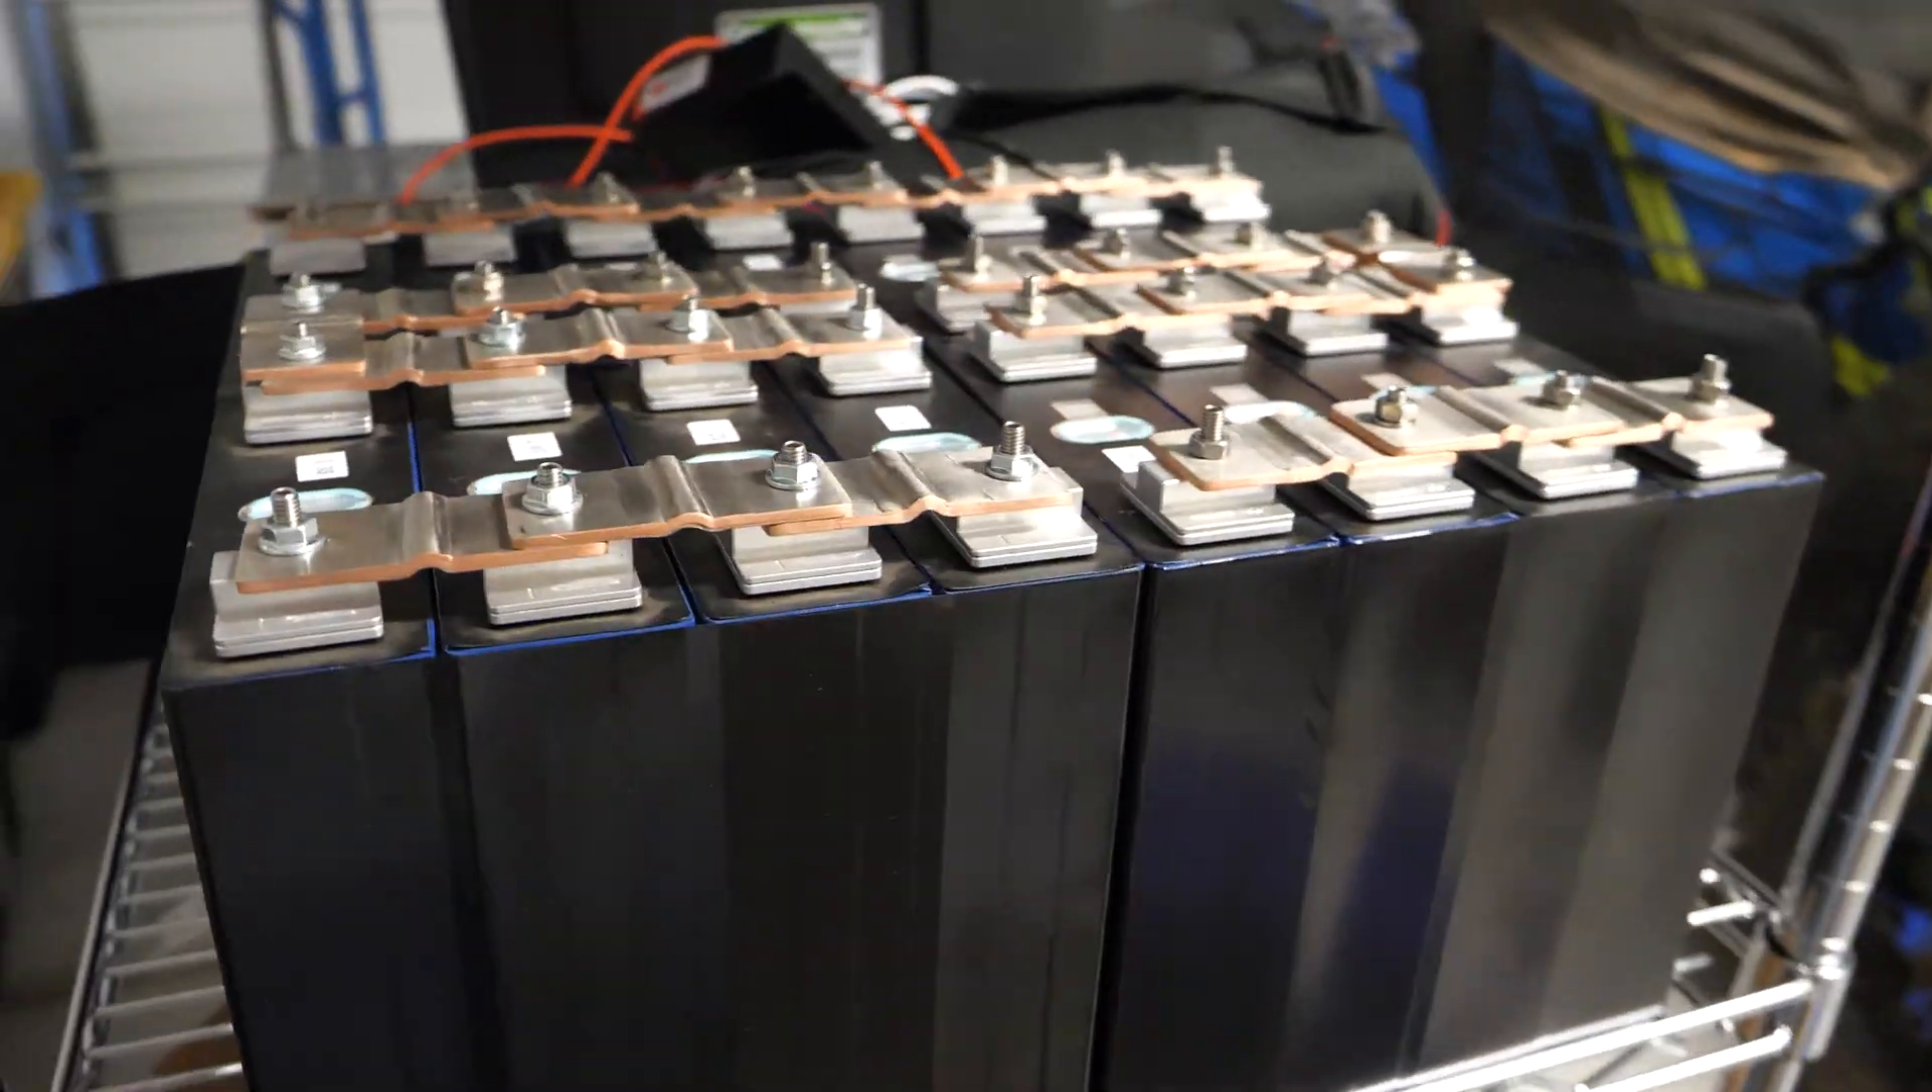All the cells are wrapped here as you can see.